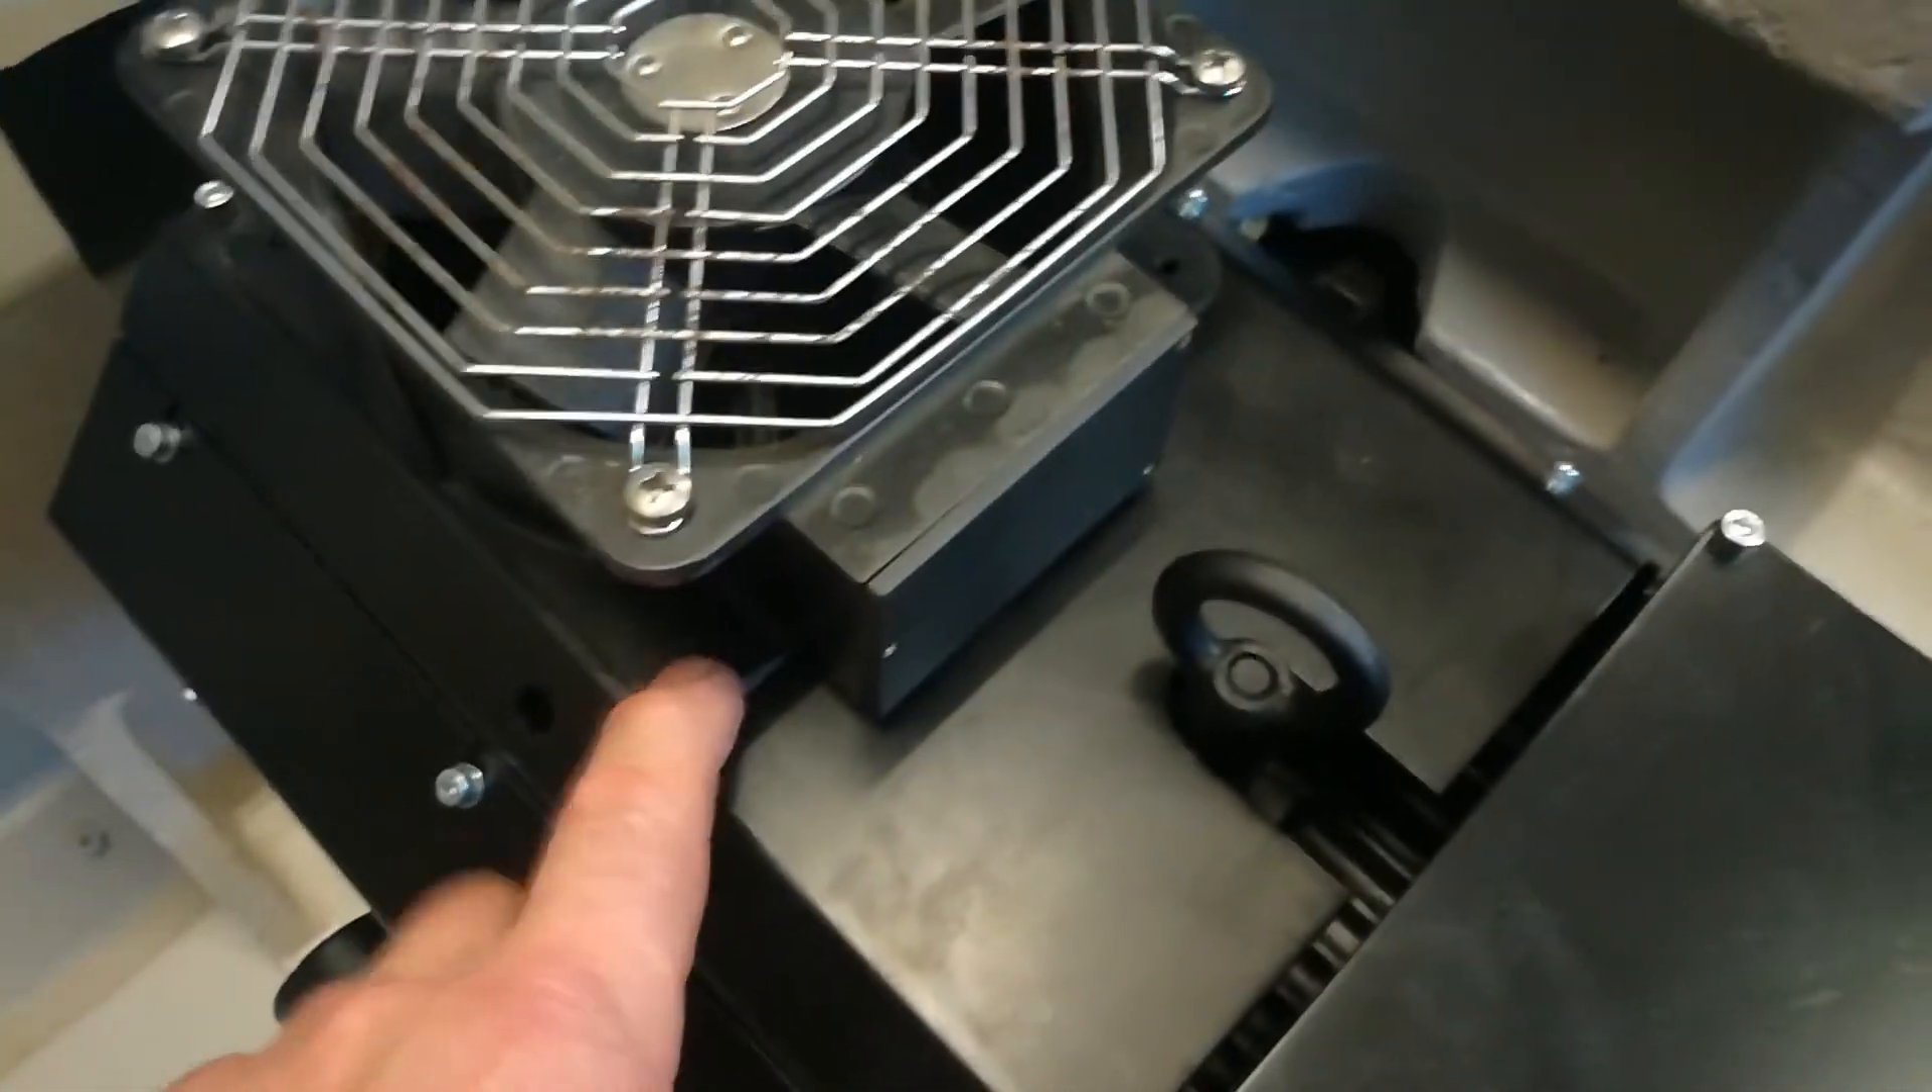But as you can see I've just sat the cooling fan back on the top there at the moment just so you guys can get an idea of what it looks like sitting in the machine.